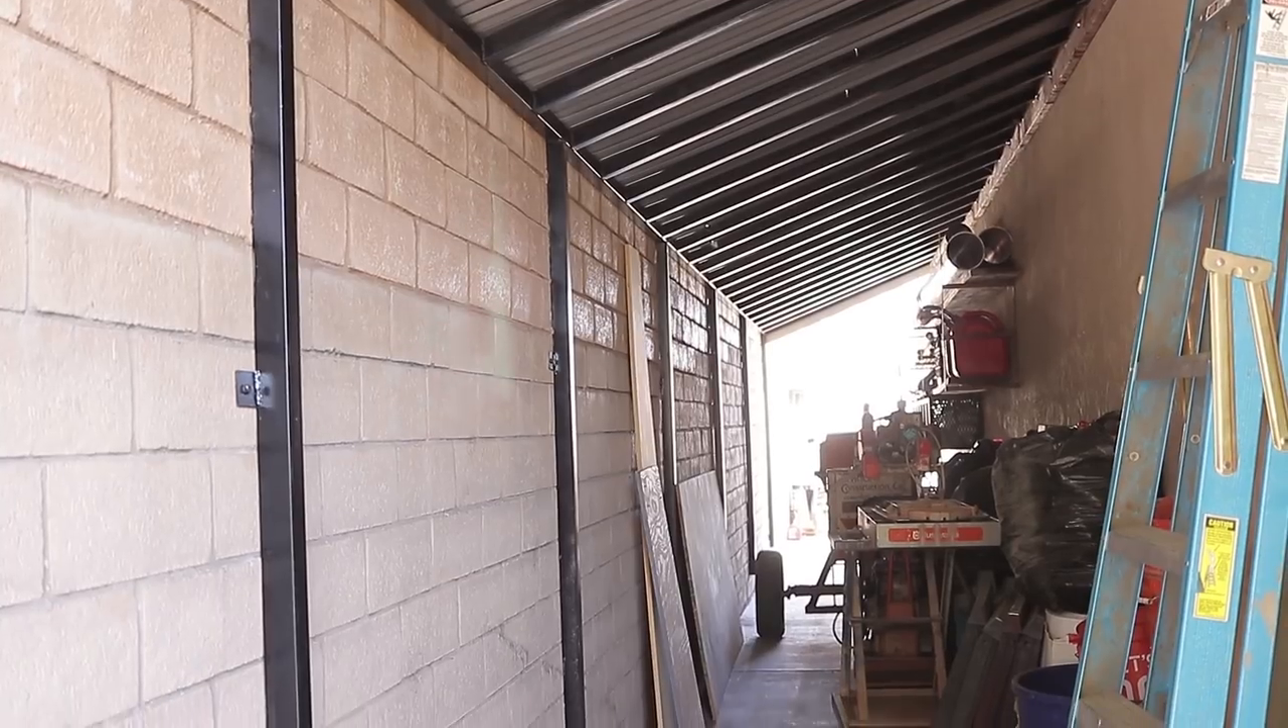We just went right along here and got all the panels put on and there it is complete.